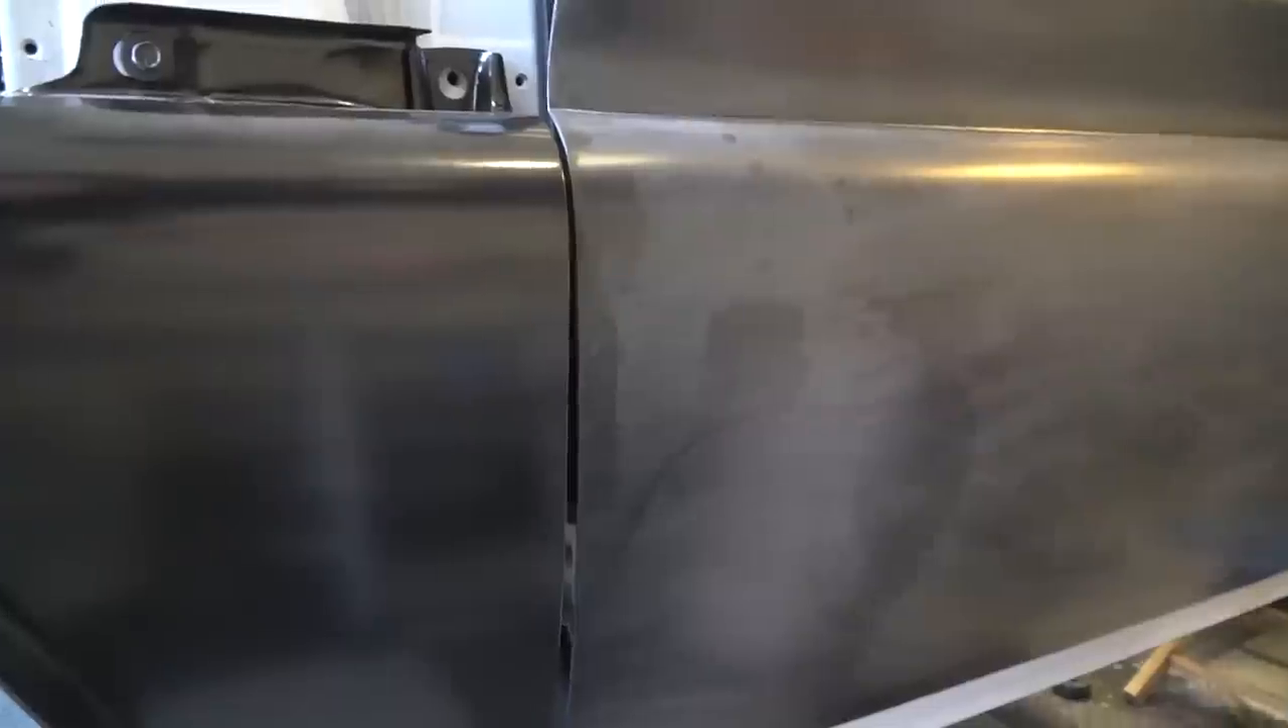We have a little bit of a panel gap happening right here between the fender and the door. The front part of the fender needs to come down a little bit in order to get that gap a little tighter.